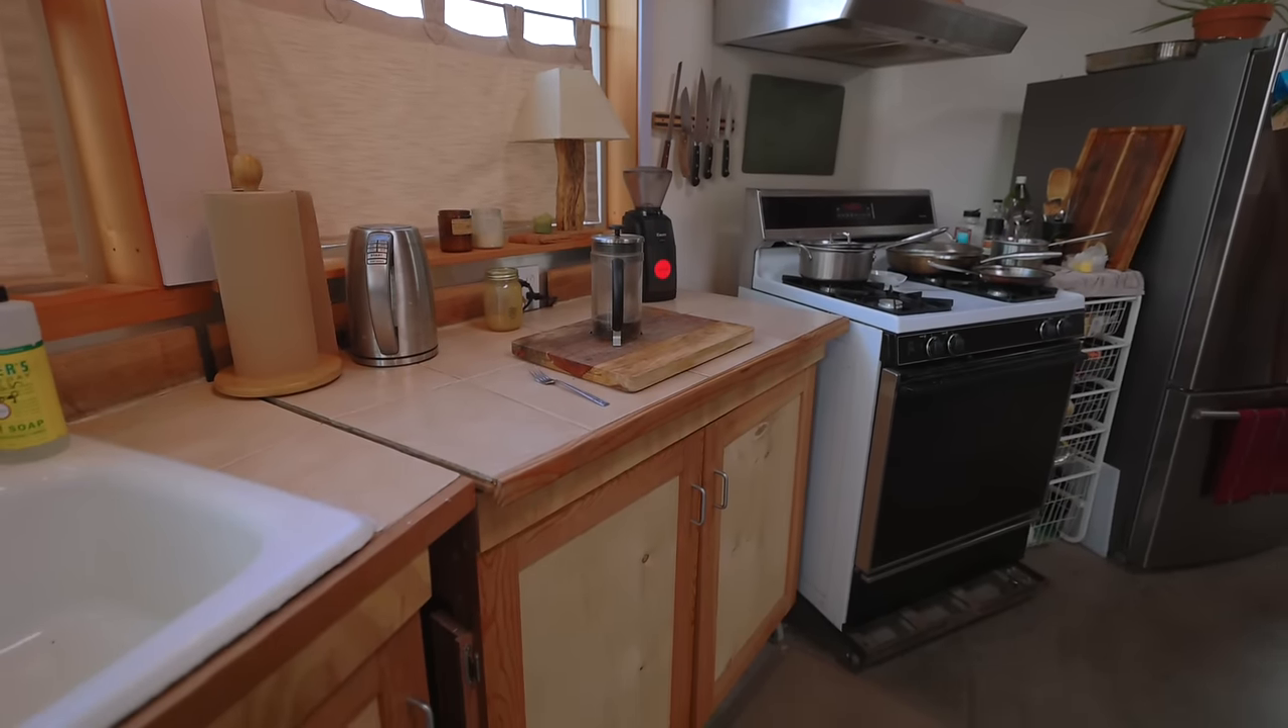With these custom cabinets they're in sections so there's gaps between the sections which does get annoying and things drip down there sometimes.